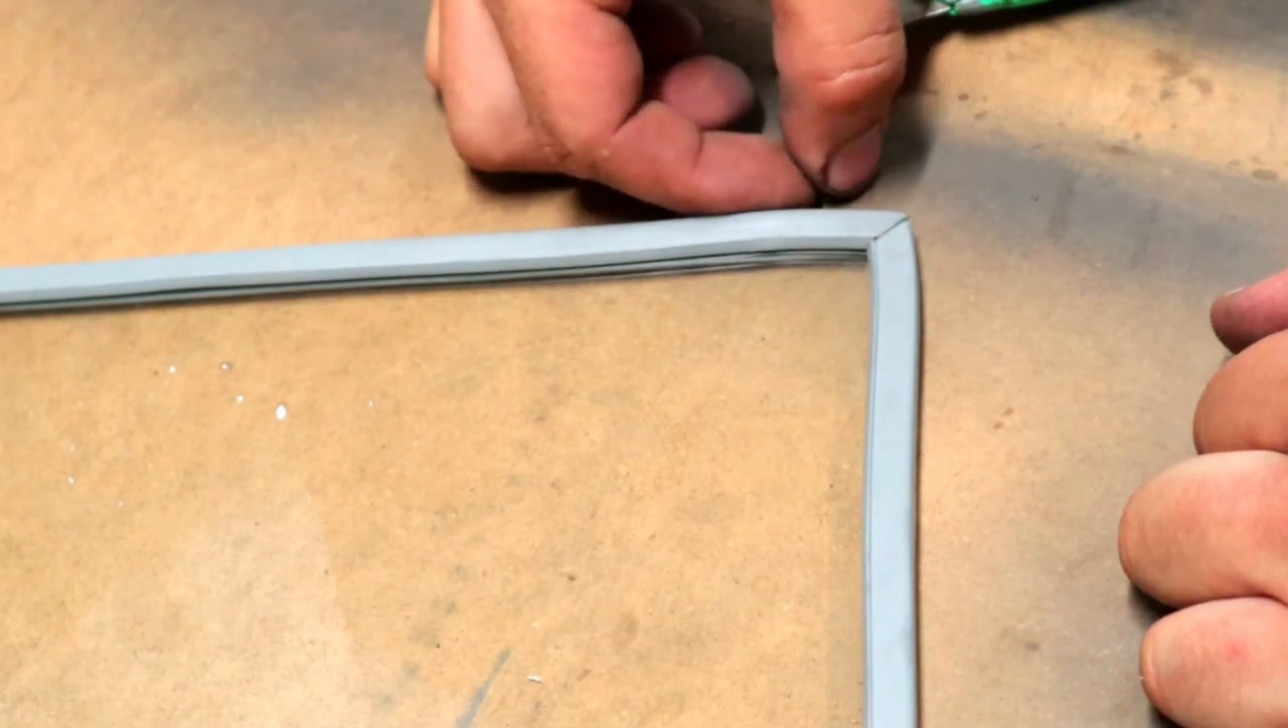Now we have a nice glazing that lays together in a 45 degree angle.